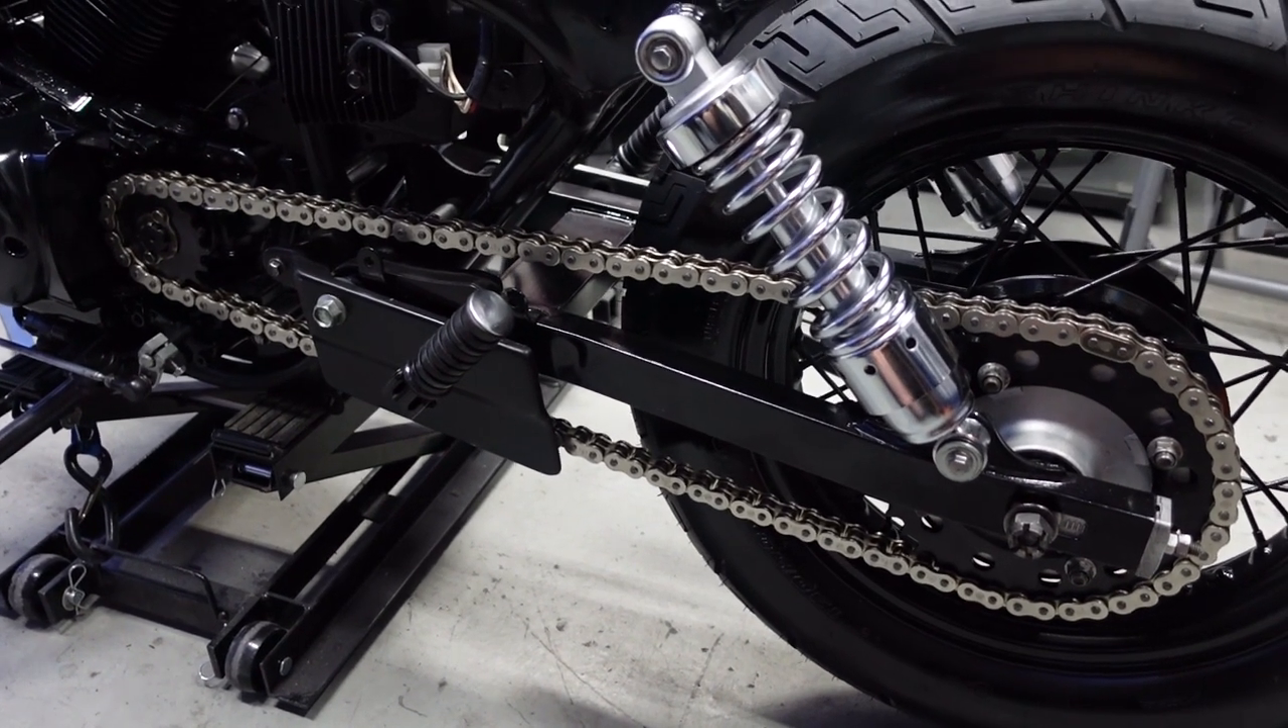All right I got the chain installed. Took a little while because I had to get this wheel forward a bit.